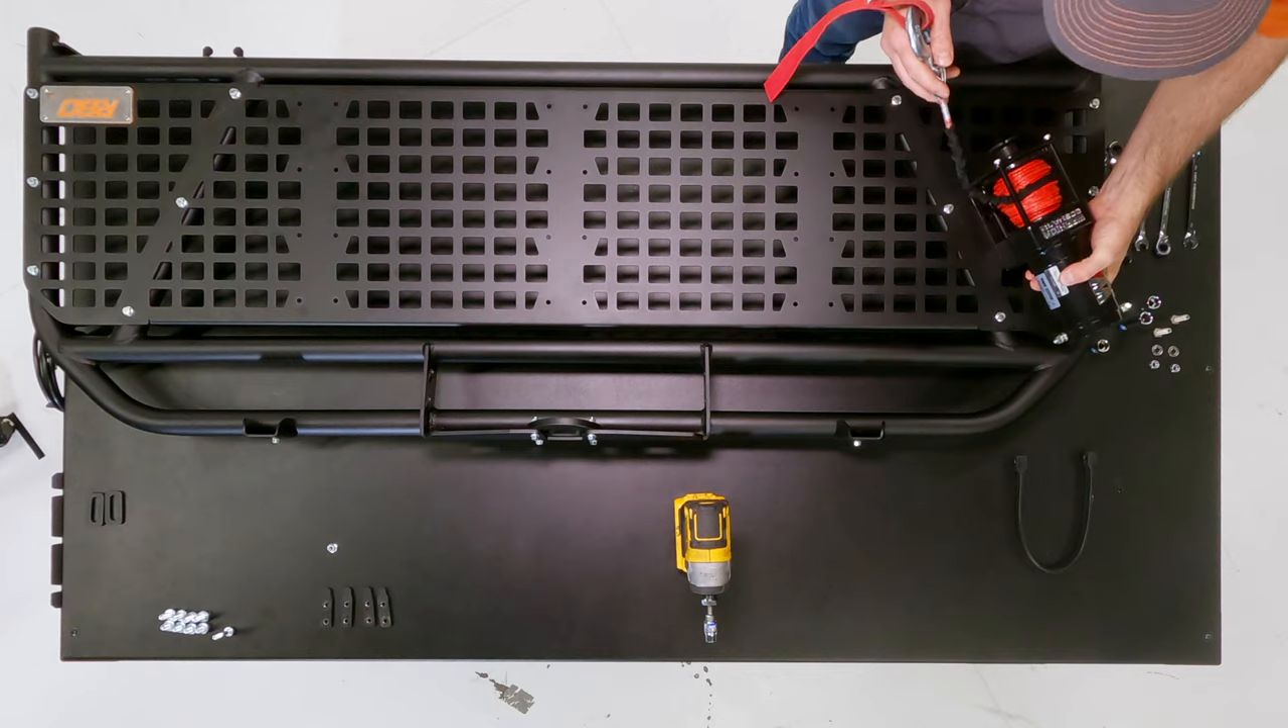Okay, now that you have all the panels installed, we're going to move over to the winch.